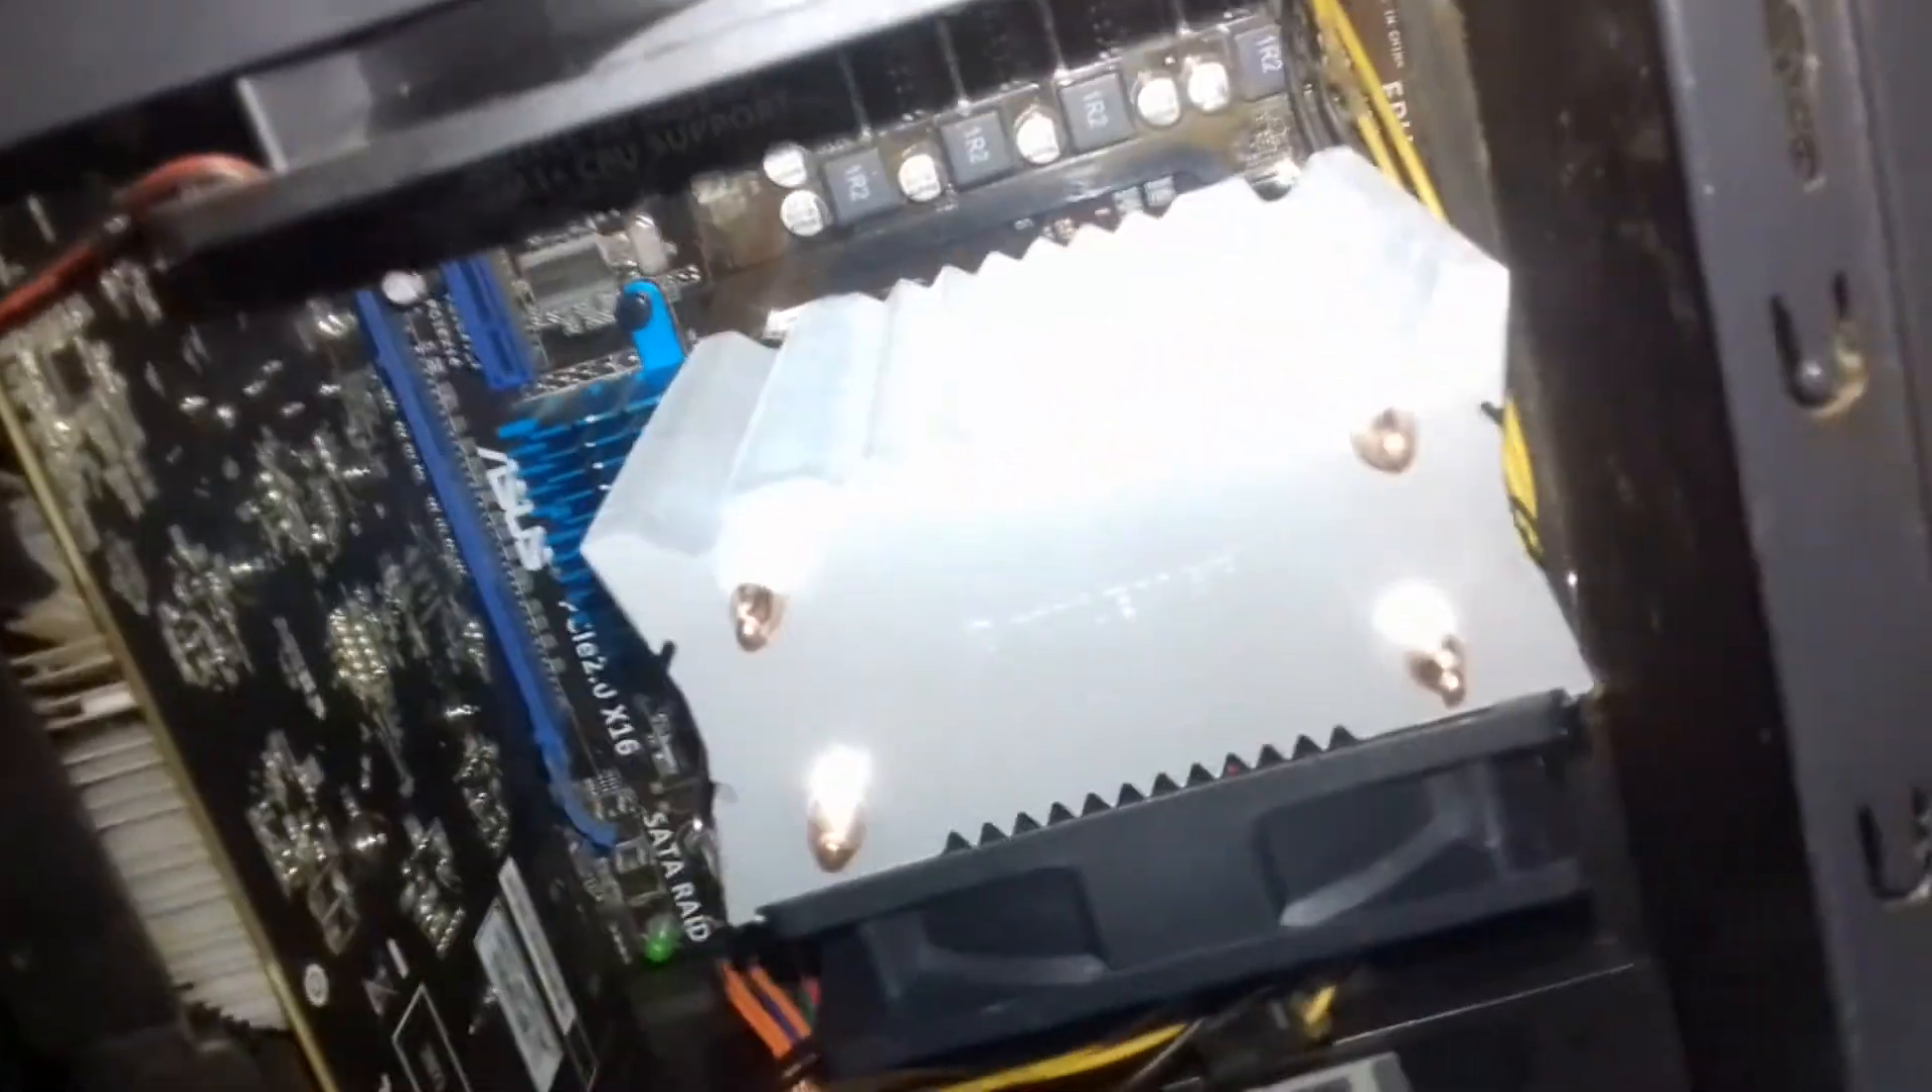Ну что ж кулер новый установлен.